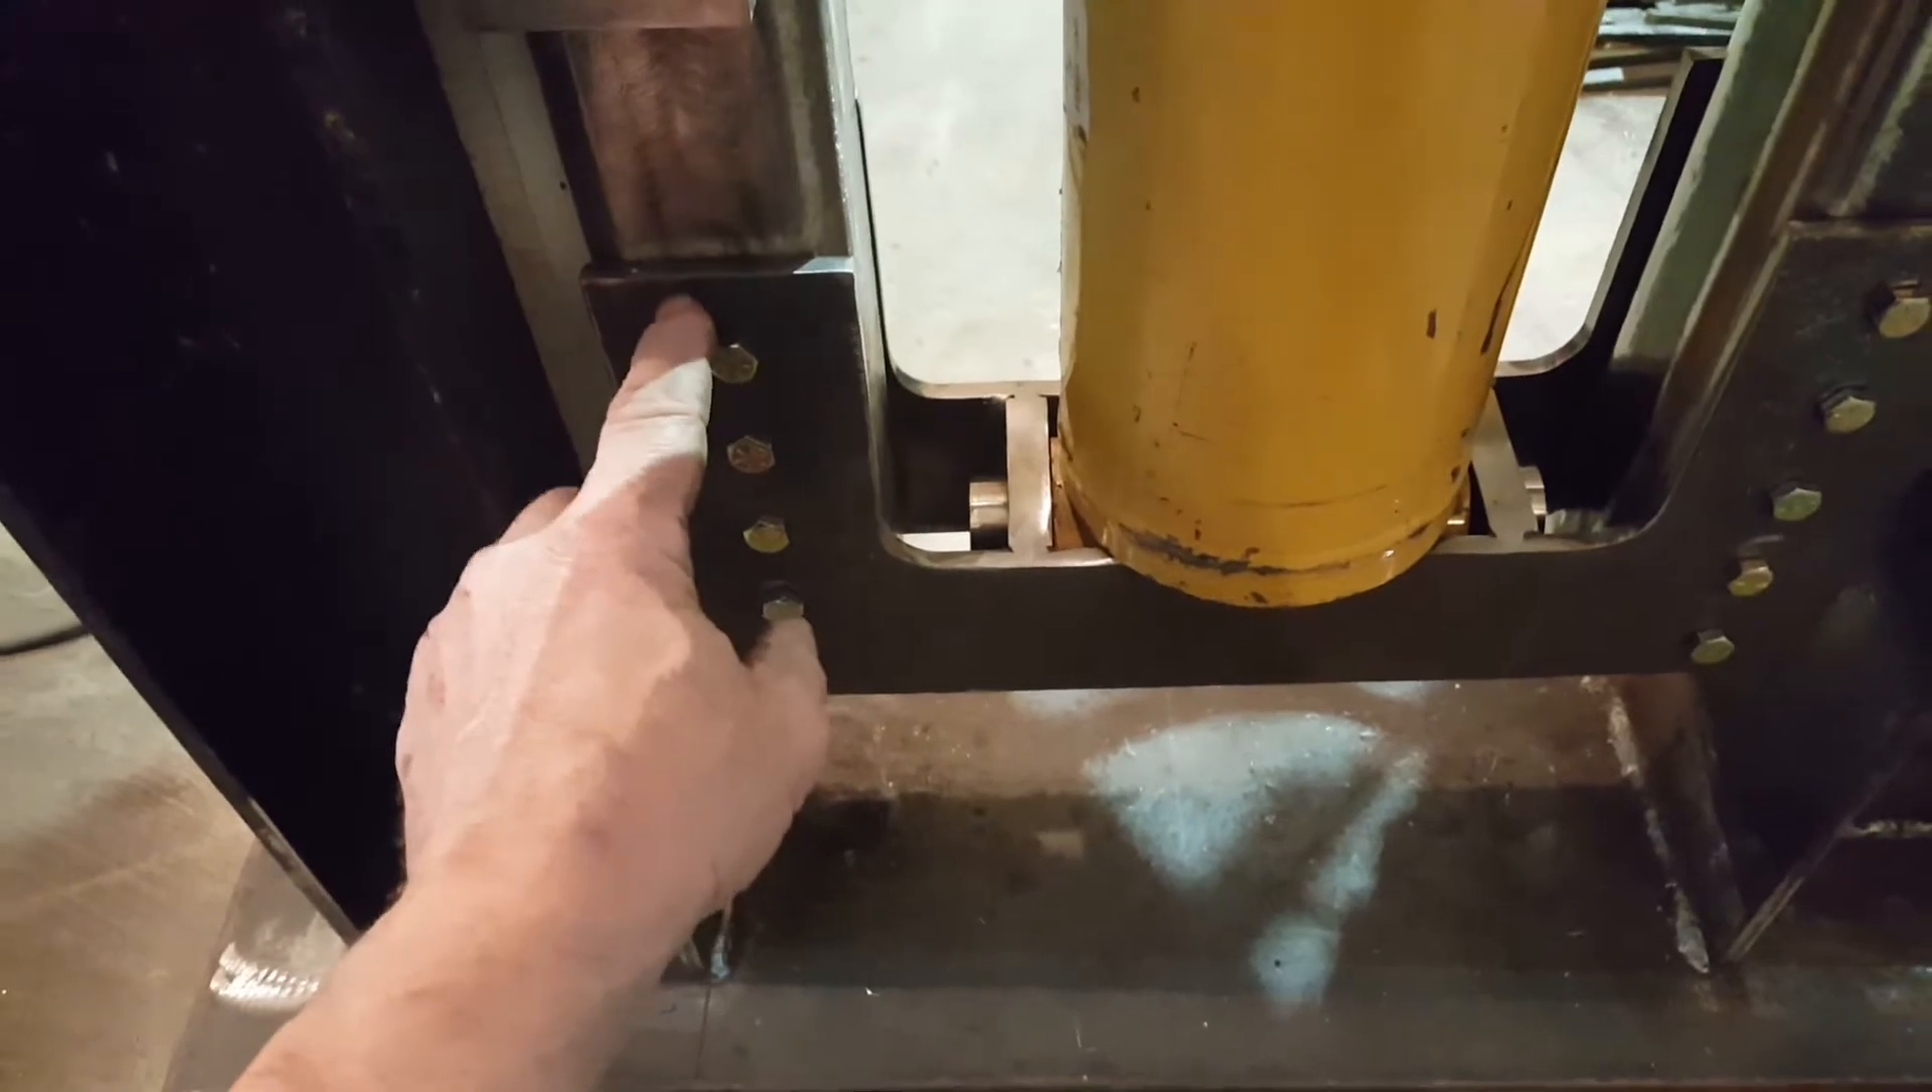Okay and then I have the carriage bolted in with these three-eighths inch bolts into the three-inch square tube and there's five on each side.